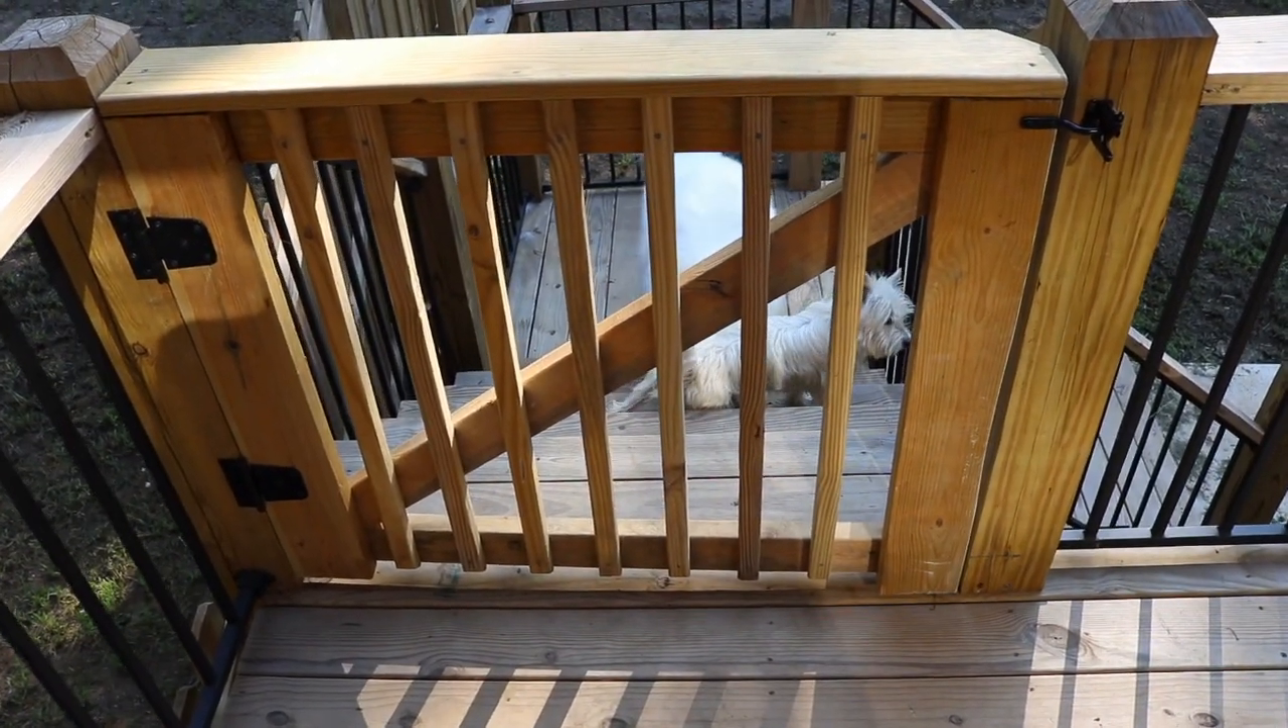So we got the crossbar on and it looks like it works fantastic.